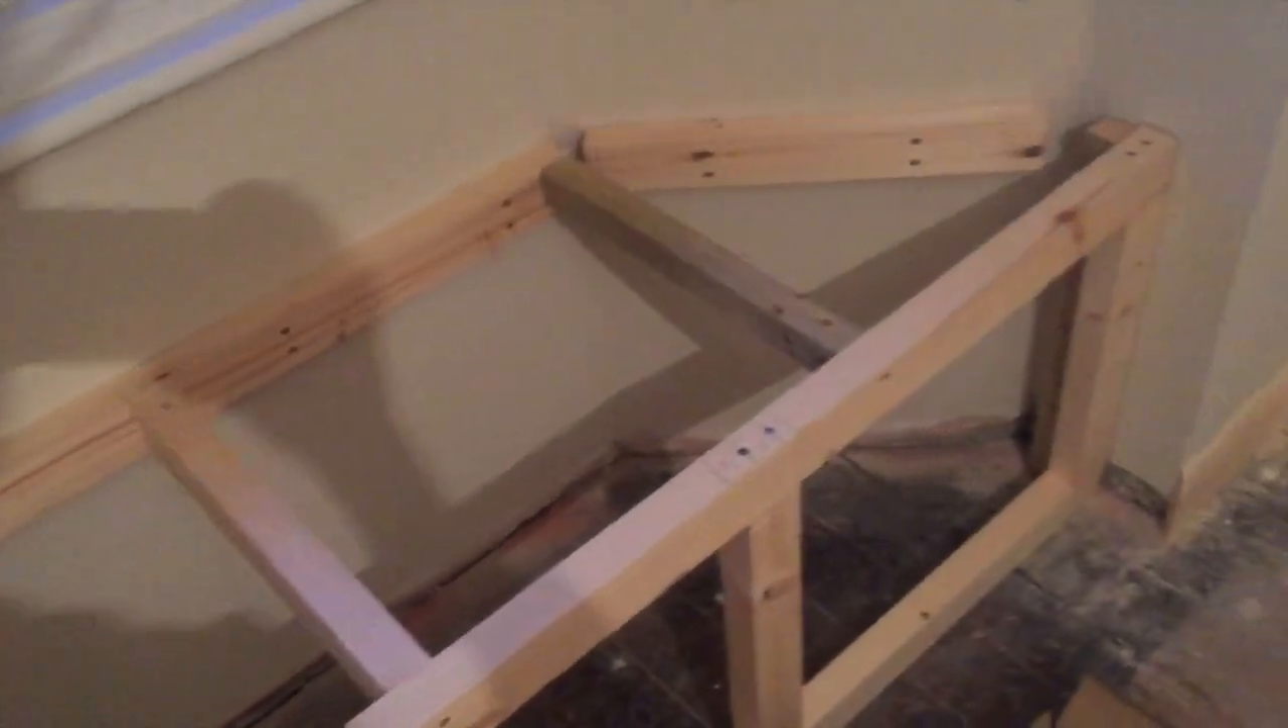So, now I've added some cross beams.